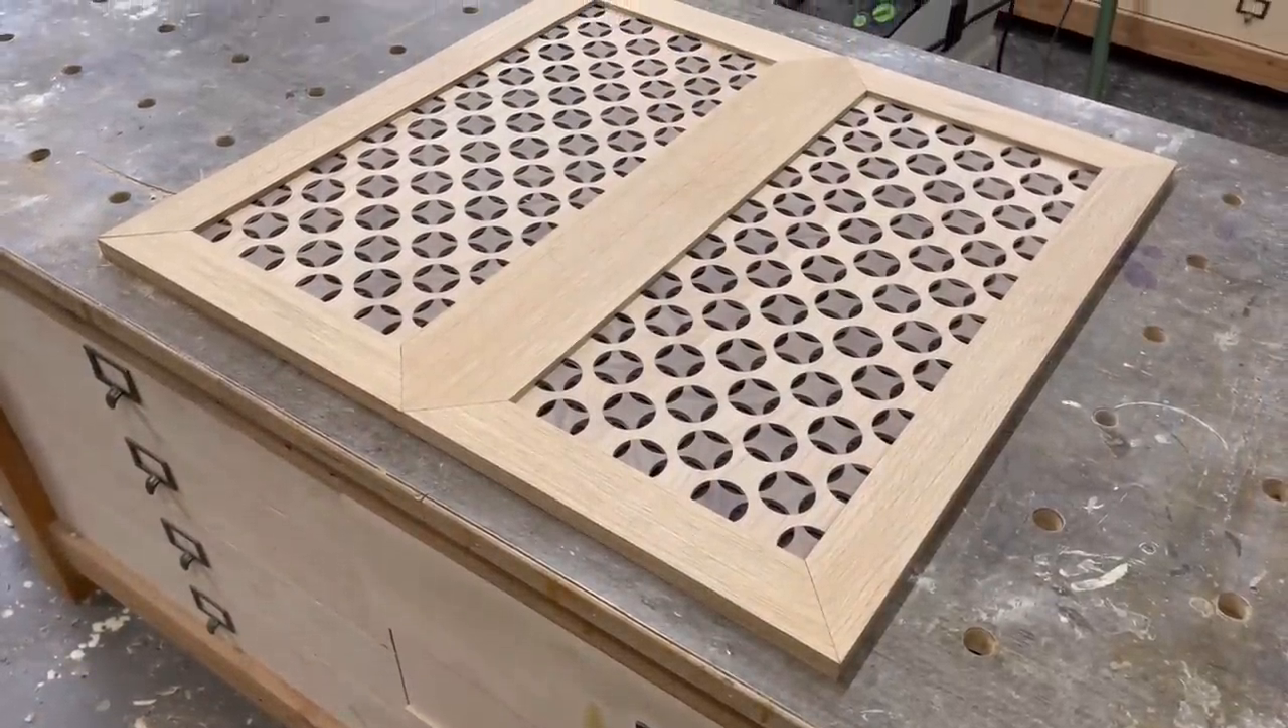So I test fit my panel inside my frame pieces and it fit.